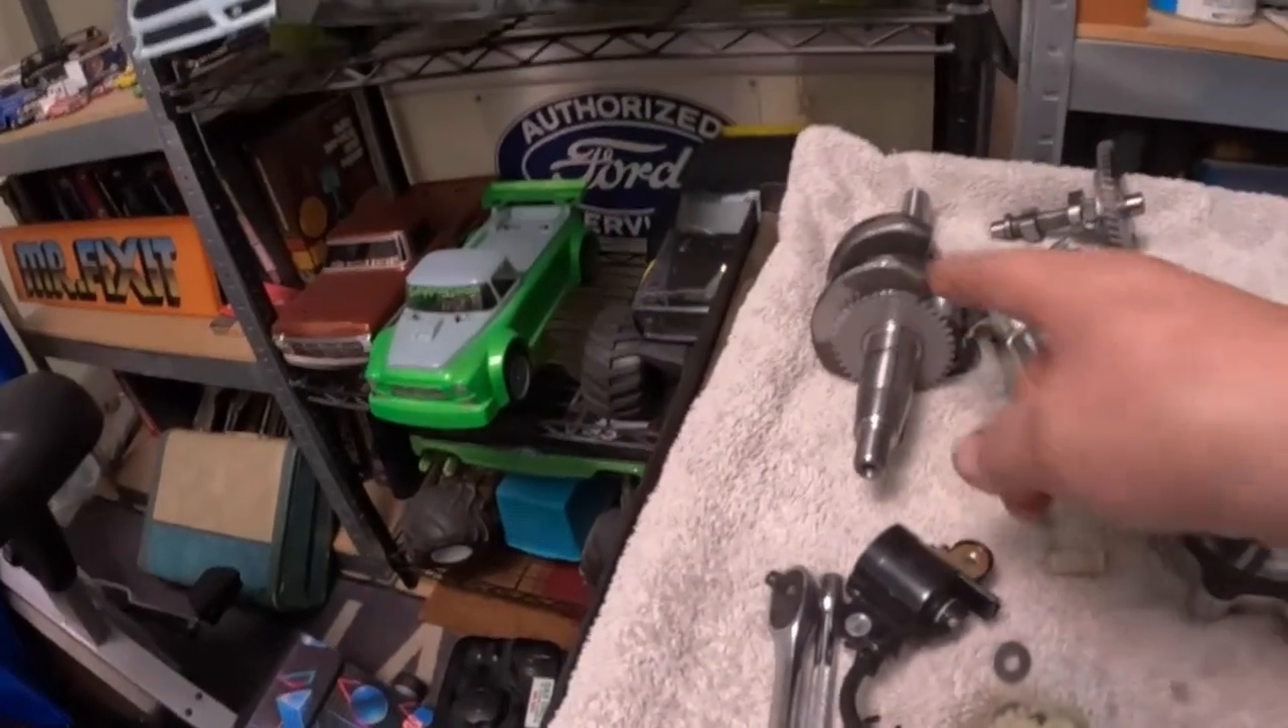We have to get this gear off of here still.